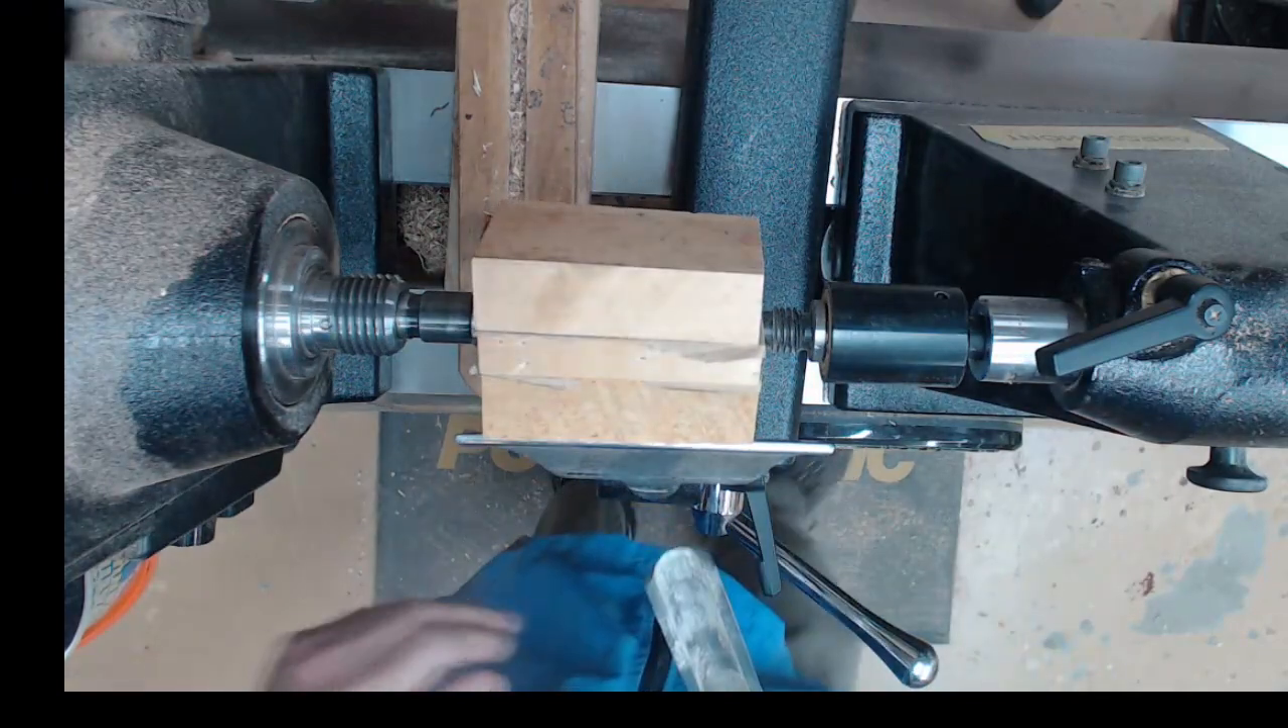Okay I've mounted the blank between centers now I'm going to turn it around.